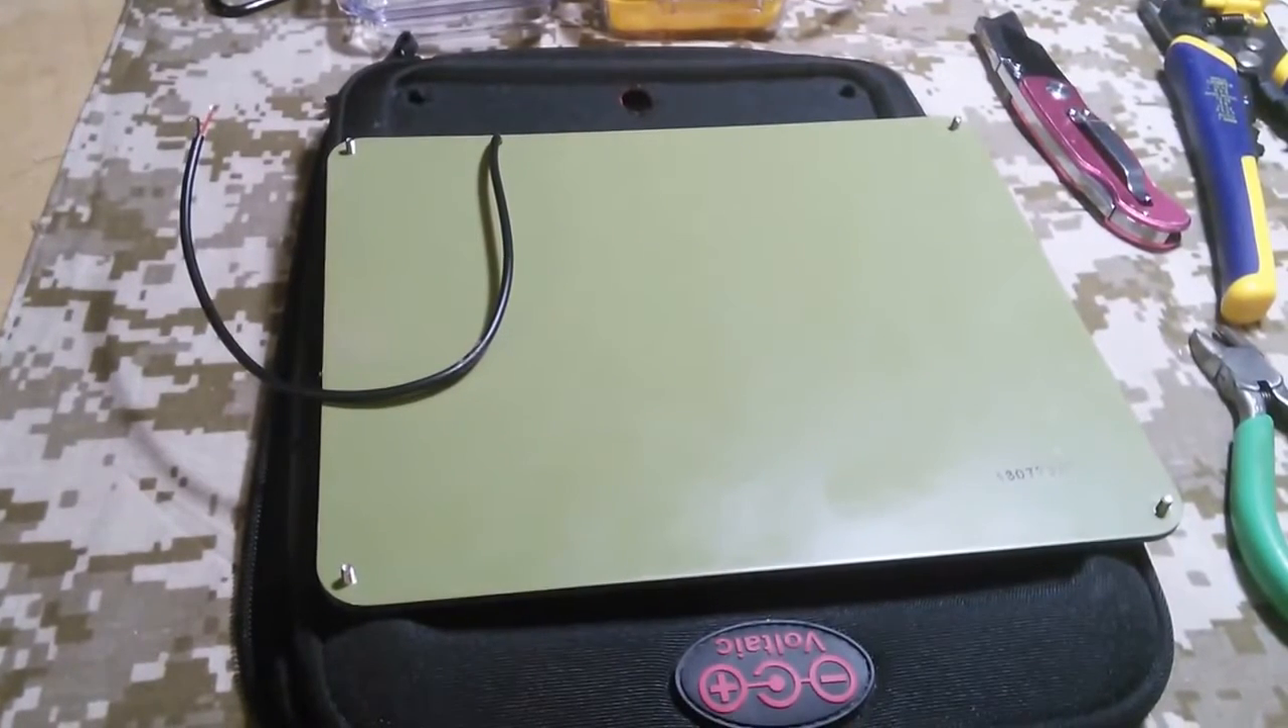I've taken the solar panel out of the container, out of the little pack that it's mounted to, and I've cut the barrel connector off.